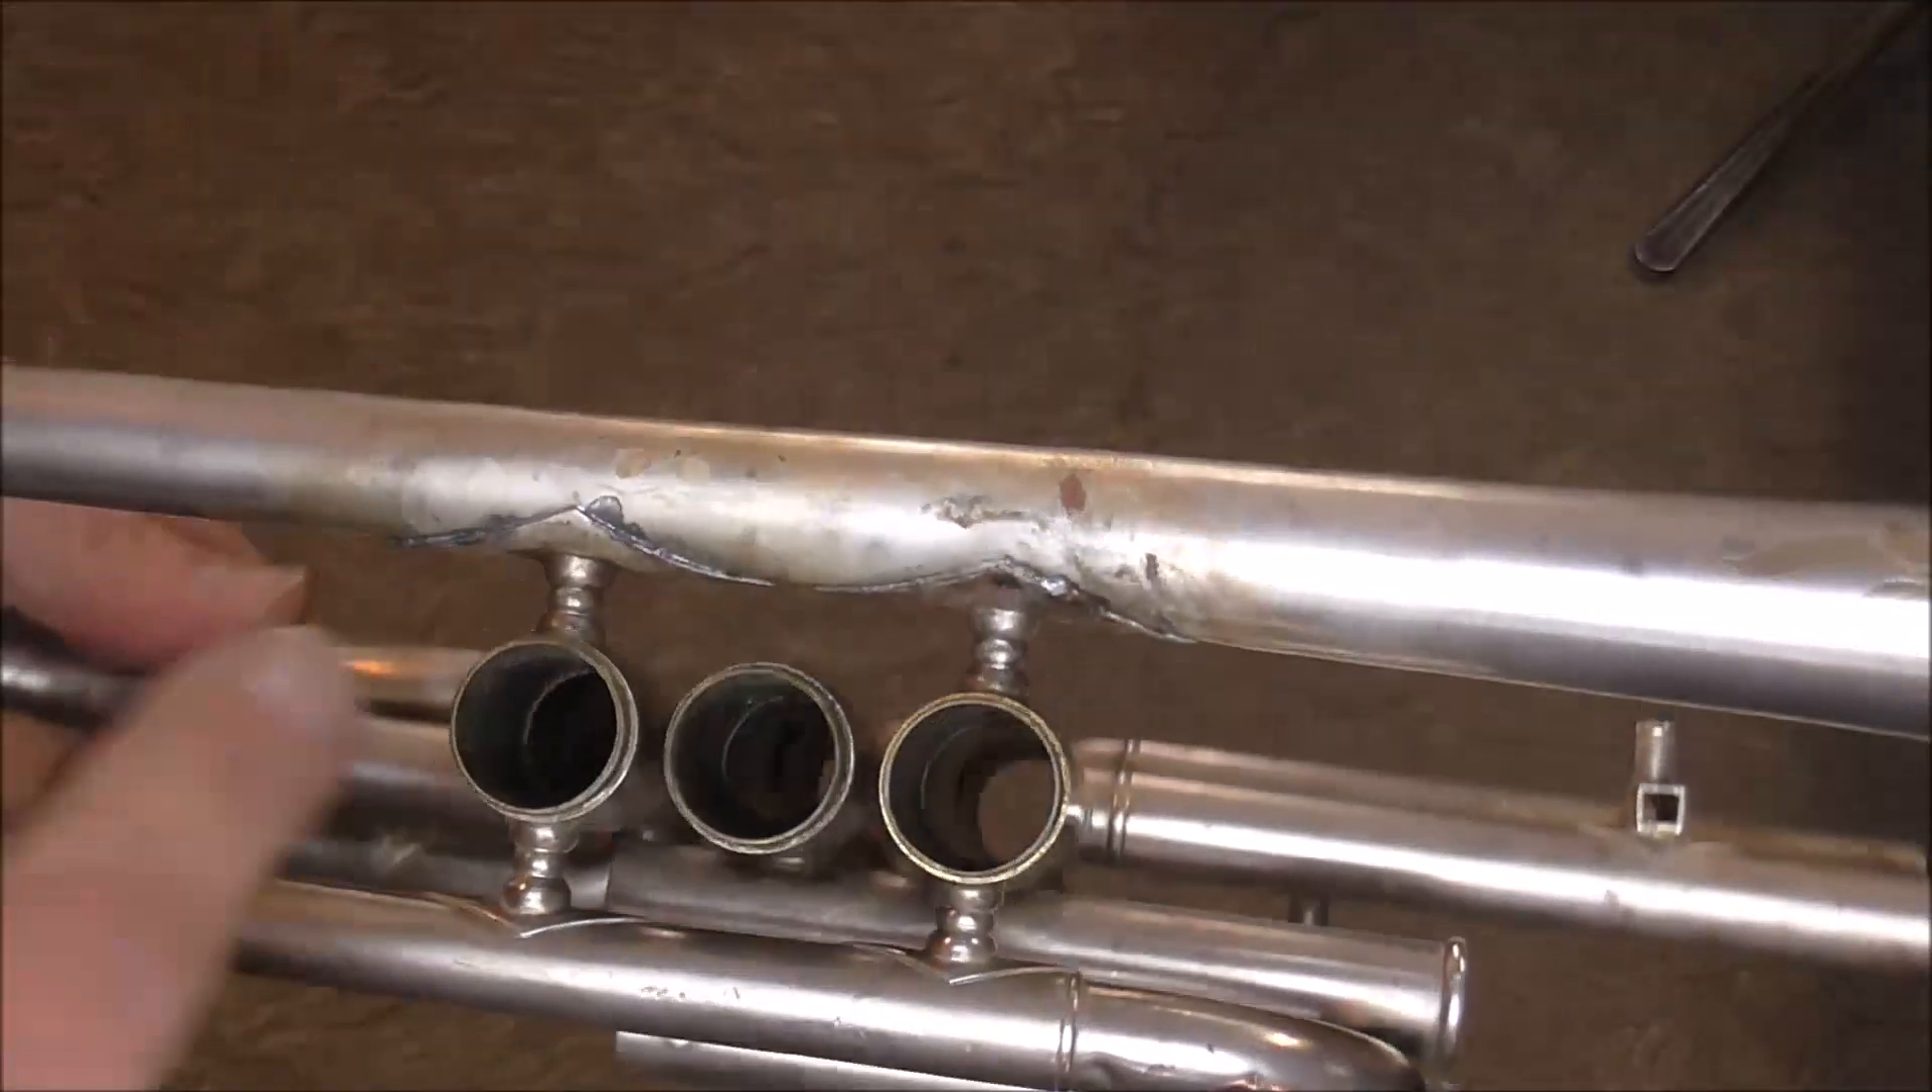I got the solder joints done and I just need to clean them up.